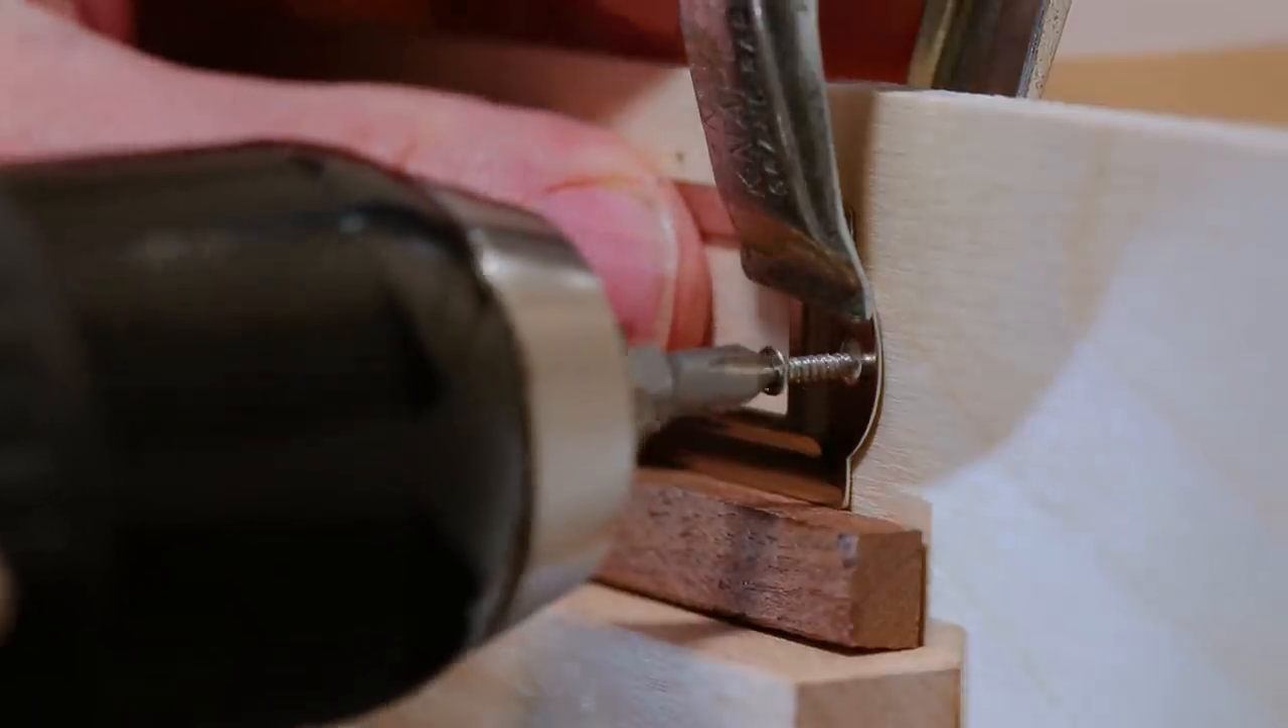I've started putting some label holders on the fronts of the drawers.